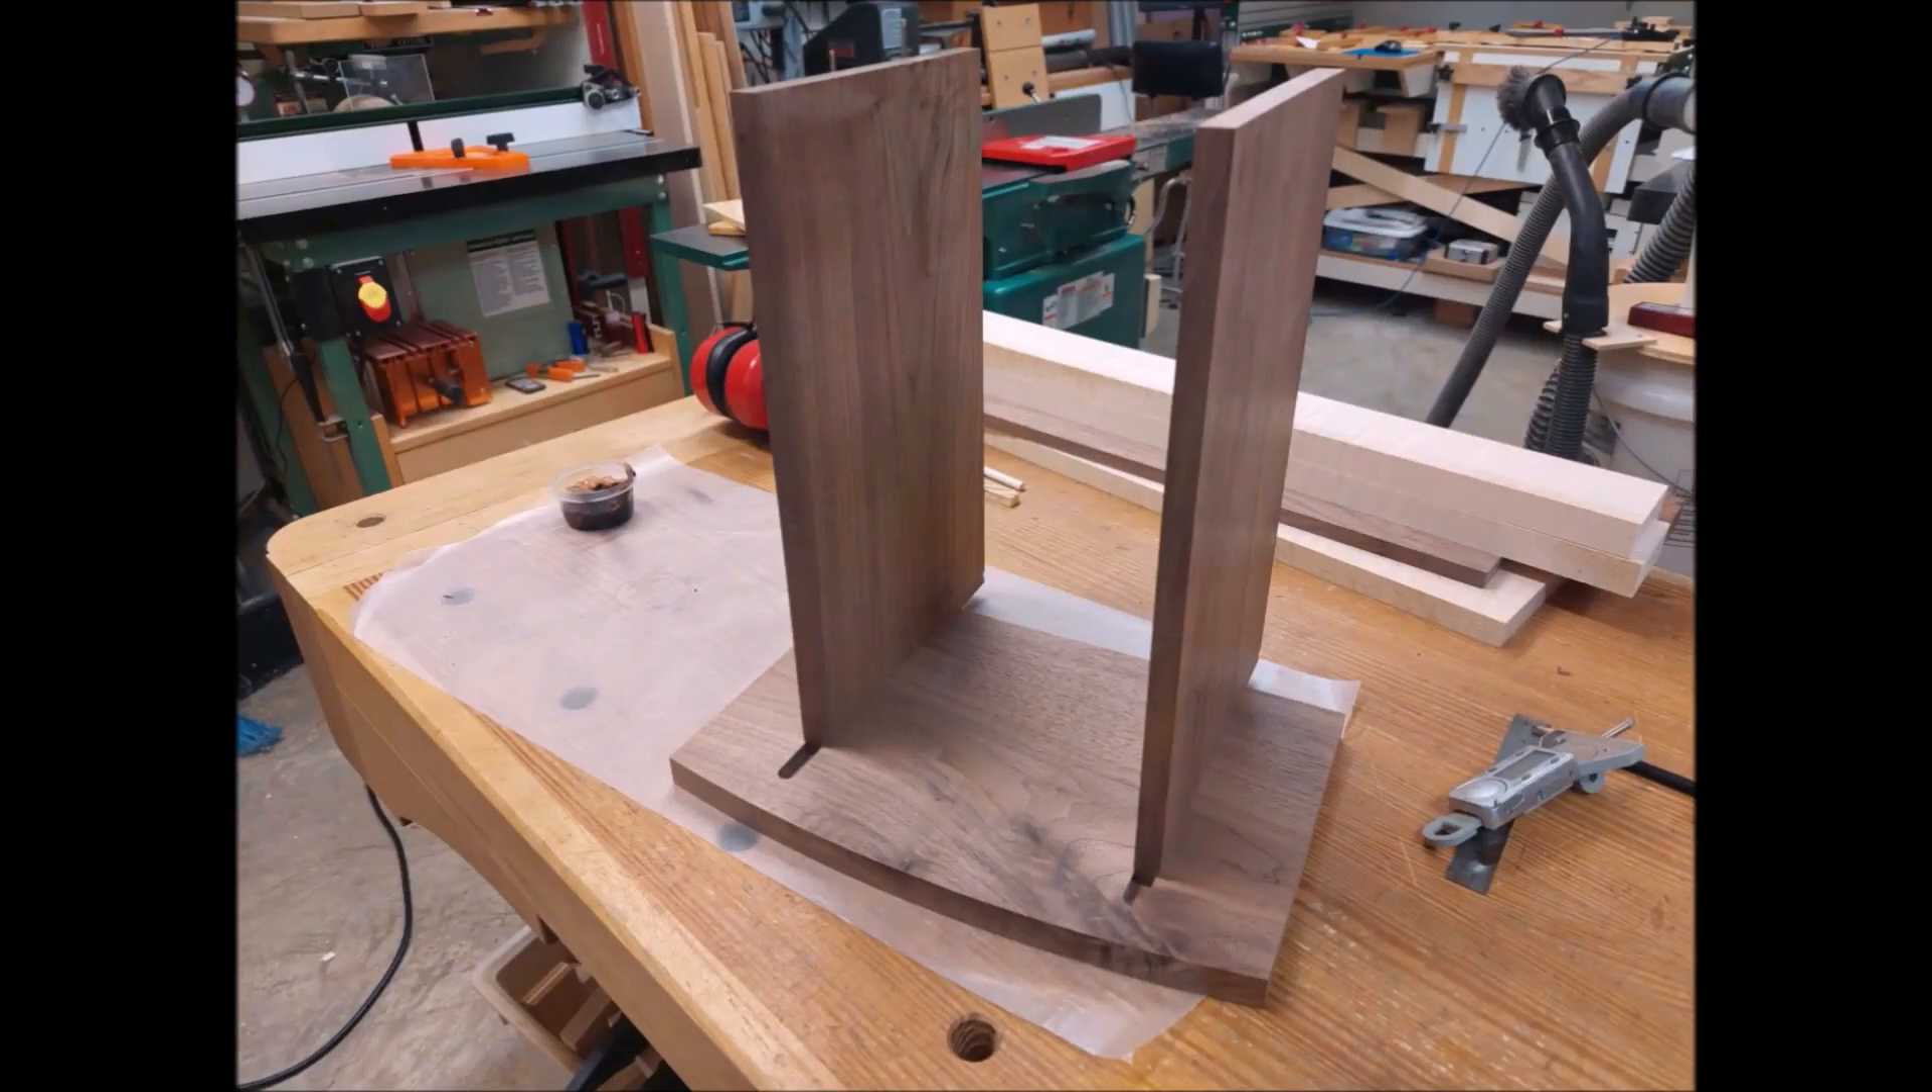And here is a photo of the sides dry fitted in the dovetail sockets.